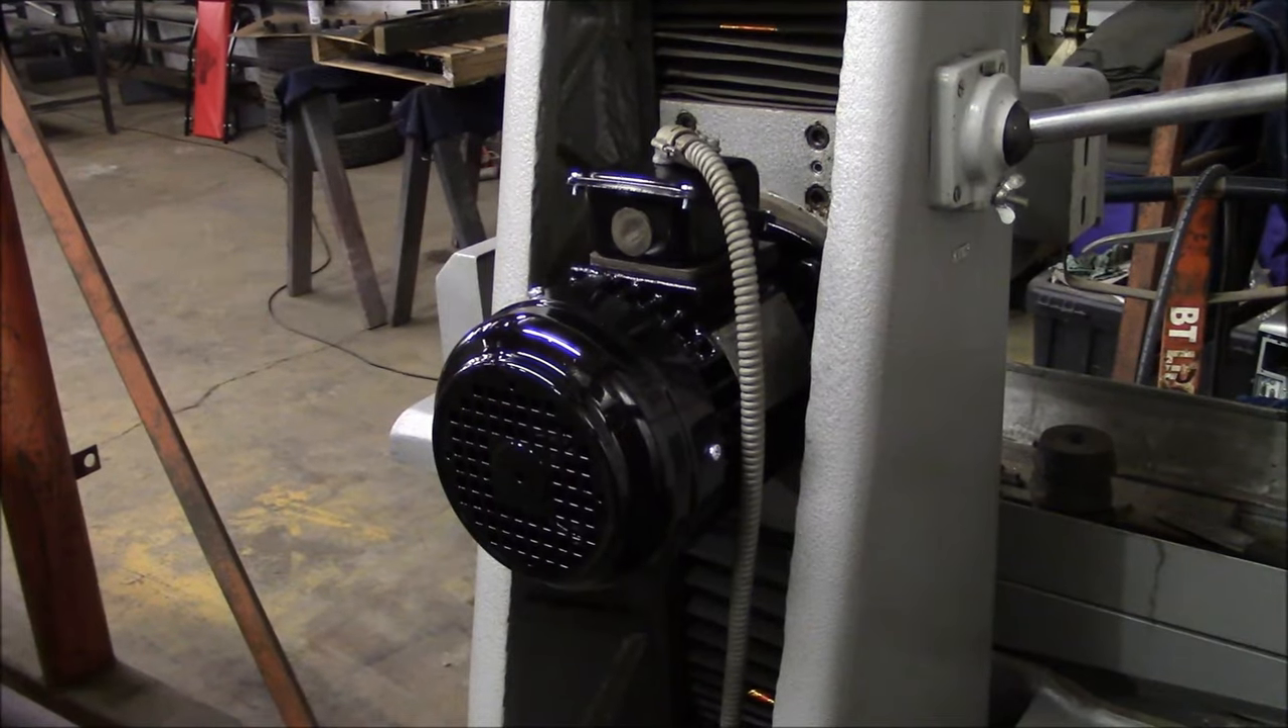Okay here's the uh spindle motor installed on the grinder.